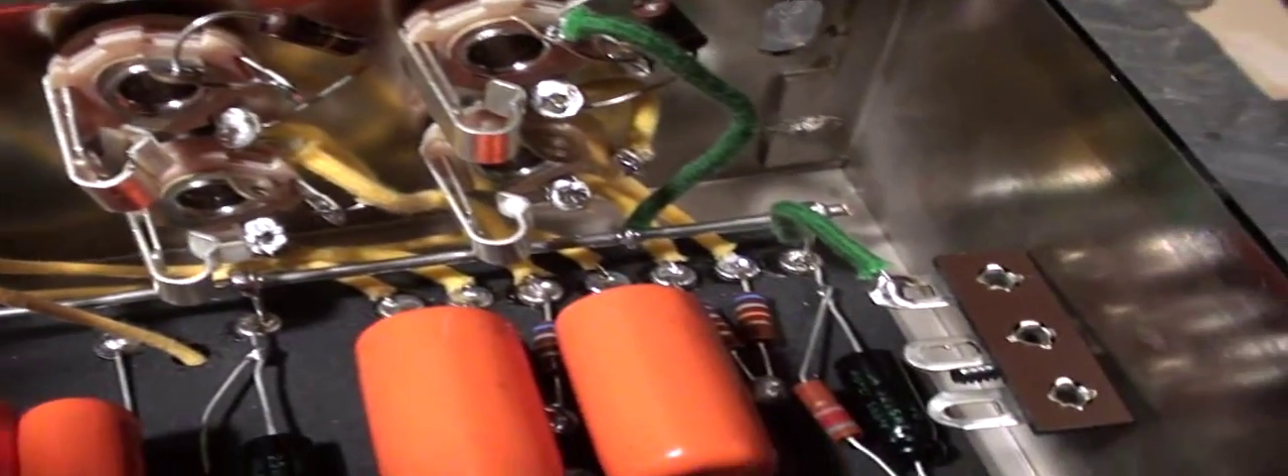I've added my grounding chassis grounding with this three lug header.